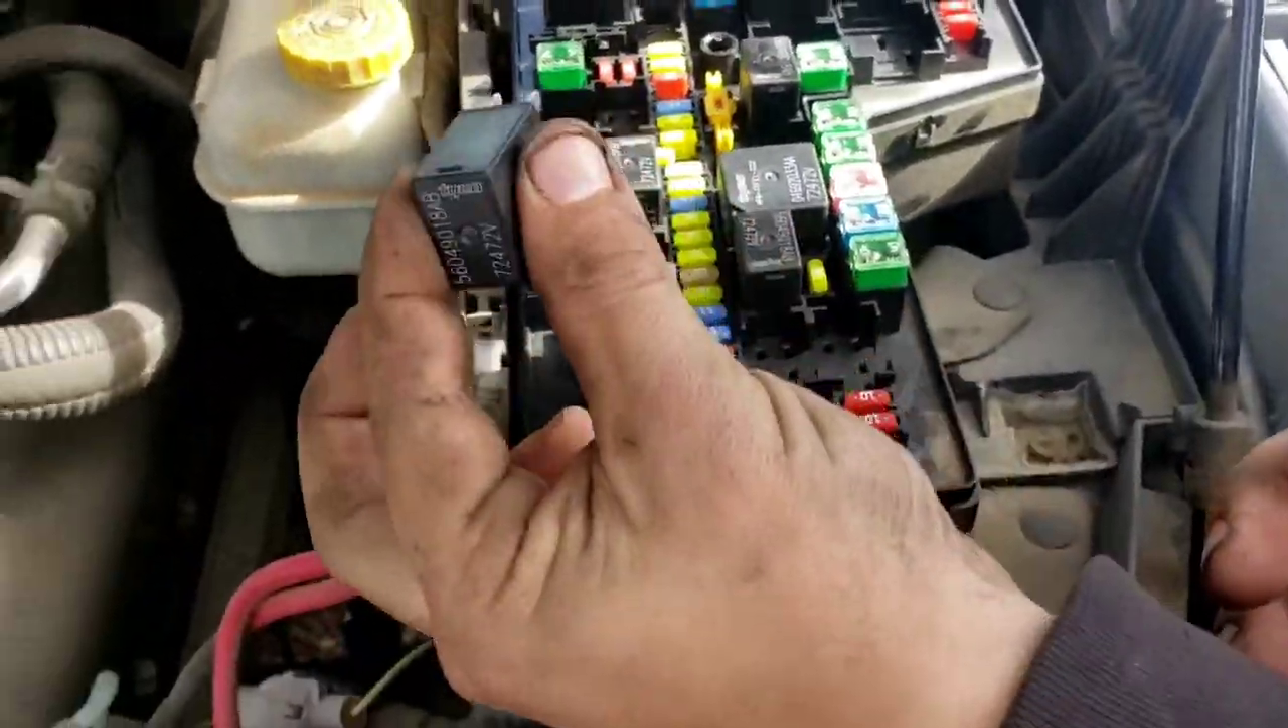So, what we're doing now is we pulled the transmission relay out, which is right there, a five pin.